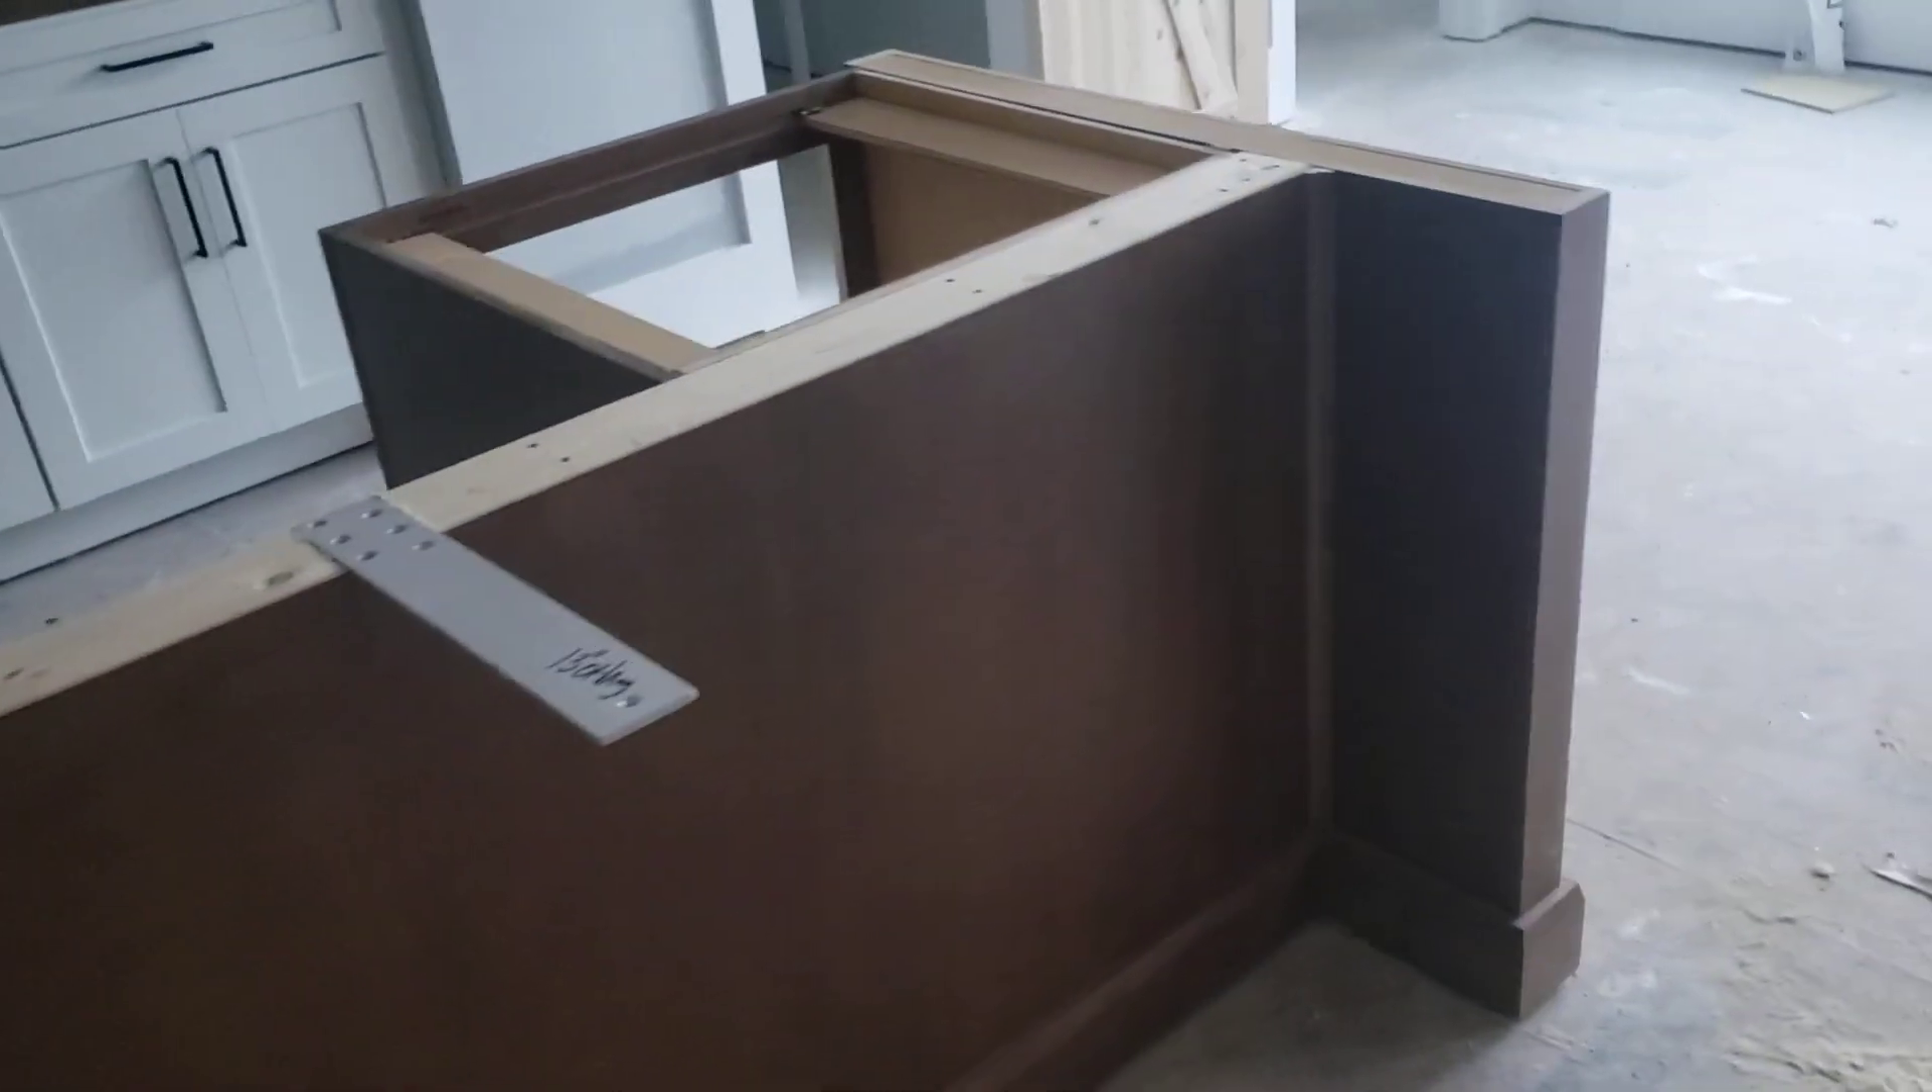We've got the island installed got our base boards down got our support brackets for a granite overhang.